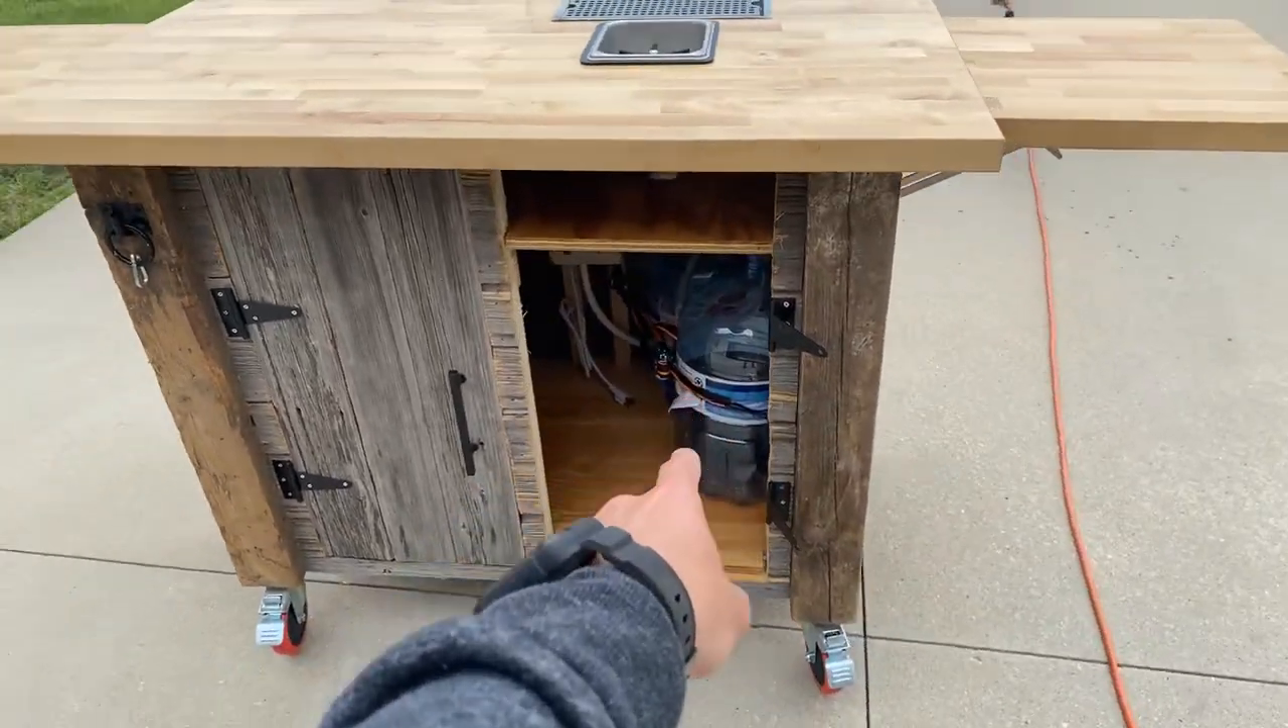All right, so as you see here, I do have one door missing. Yes, I still have to fix the door. The door is actually inside, but I am working on that.